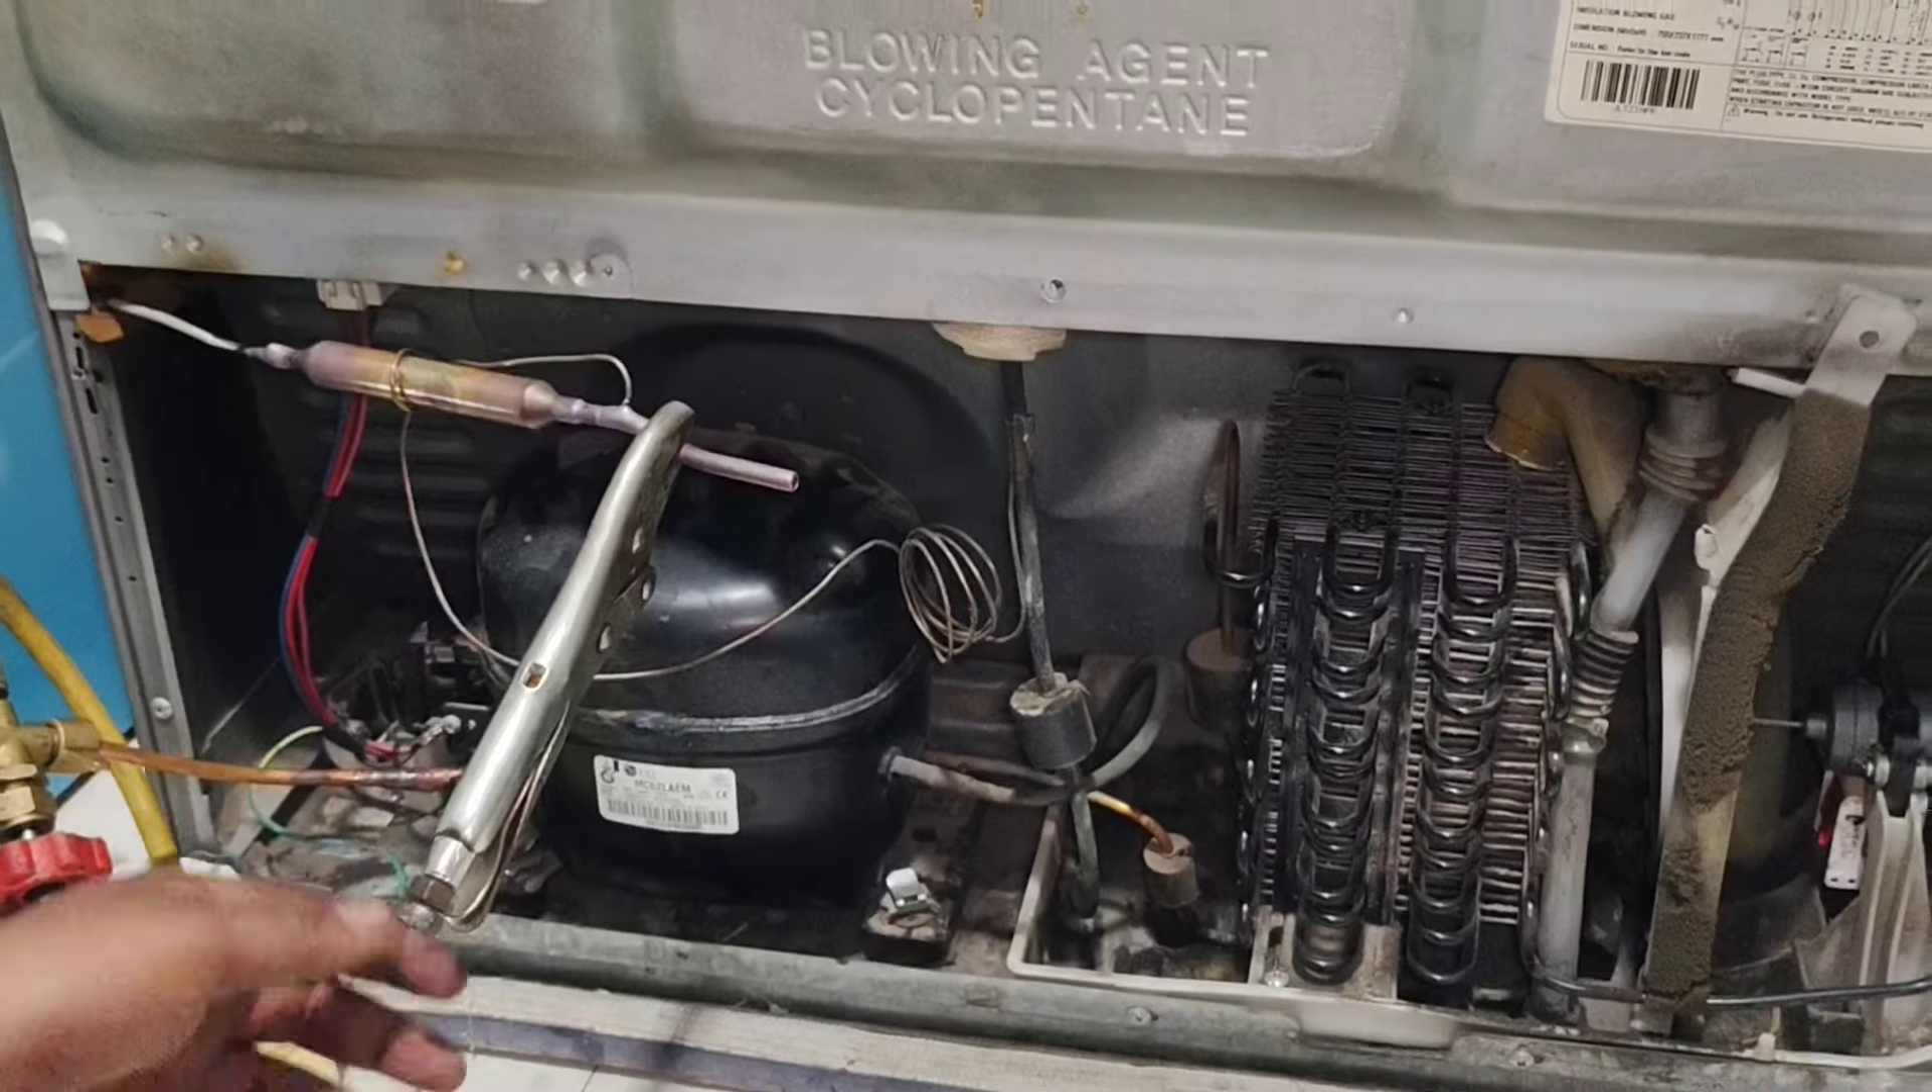हमने फिल्टर के पास पिंचिंग टूल लगा दिया है।